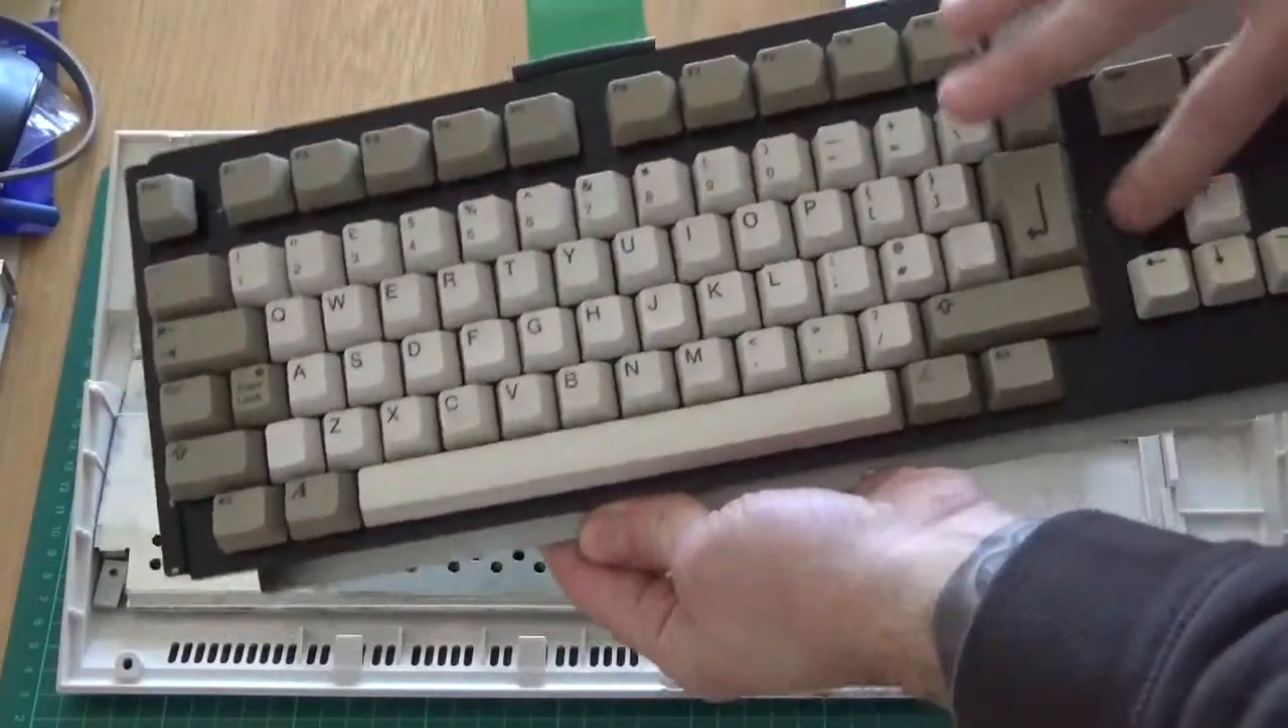Um the keyboard yeah finally got all the keys back on.